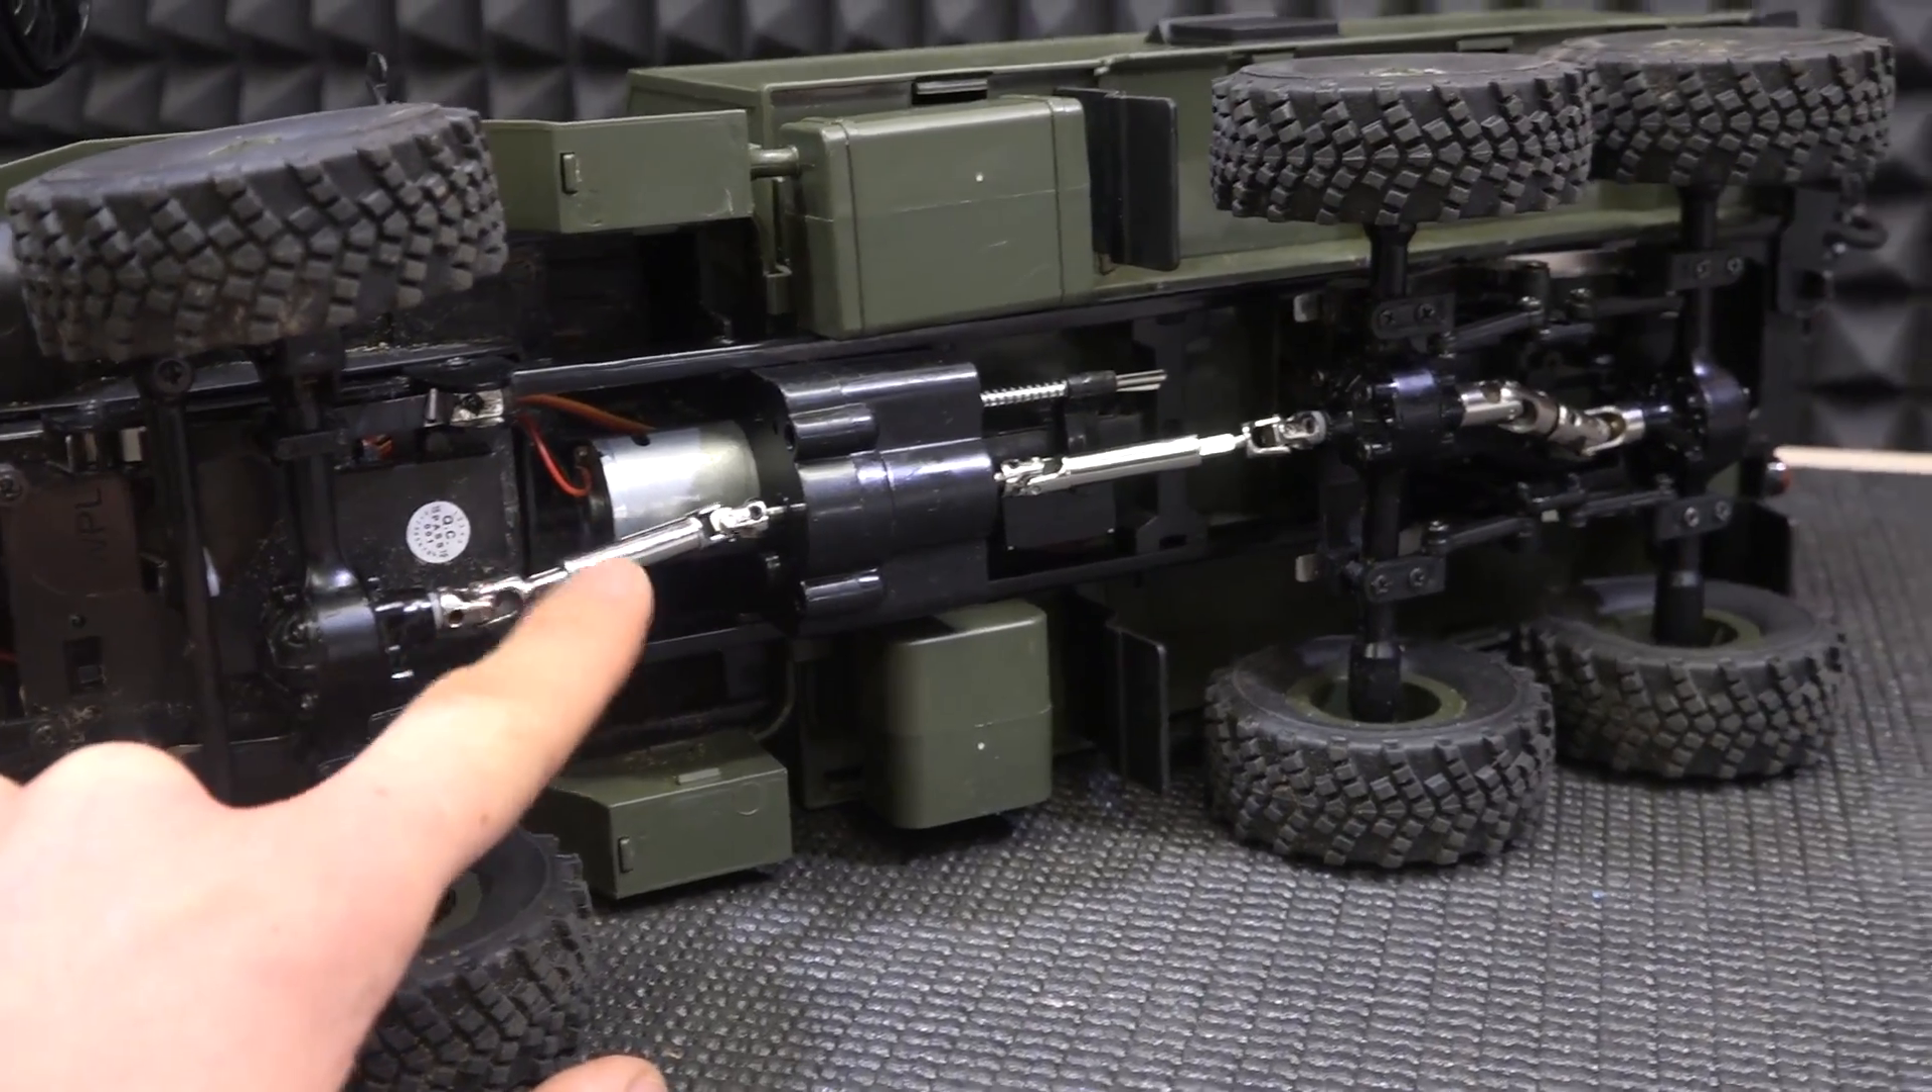Теперь все подключено. Карданчики все установлены.